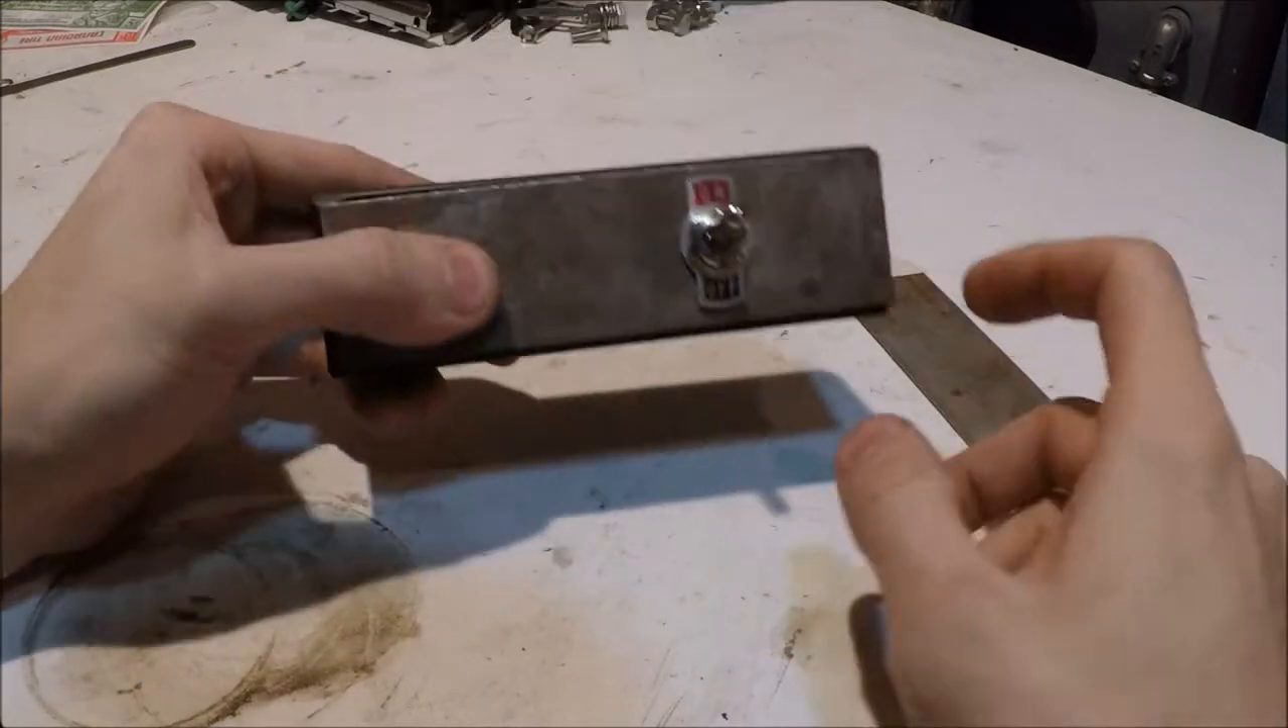I have these switches and I'm just going to be mounting a few of them on the front here and they fit just like that.